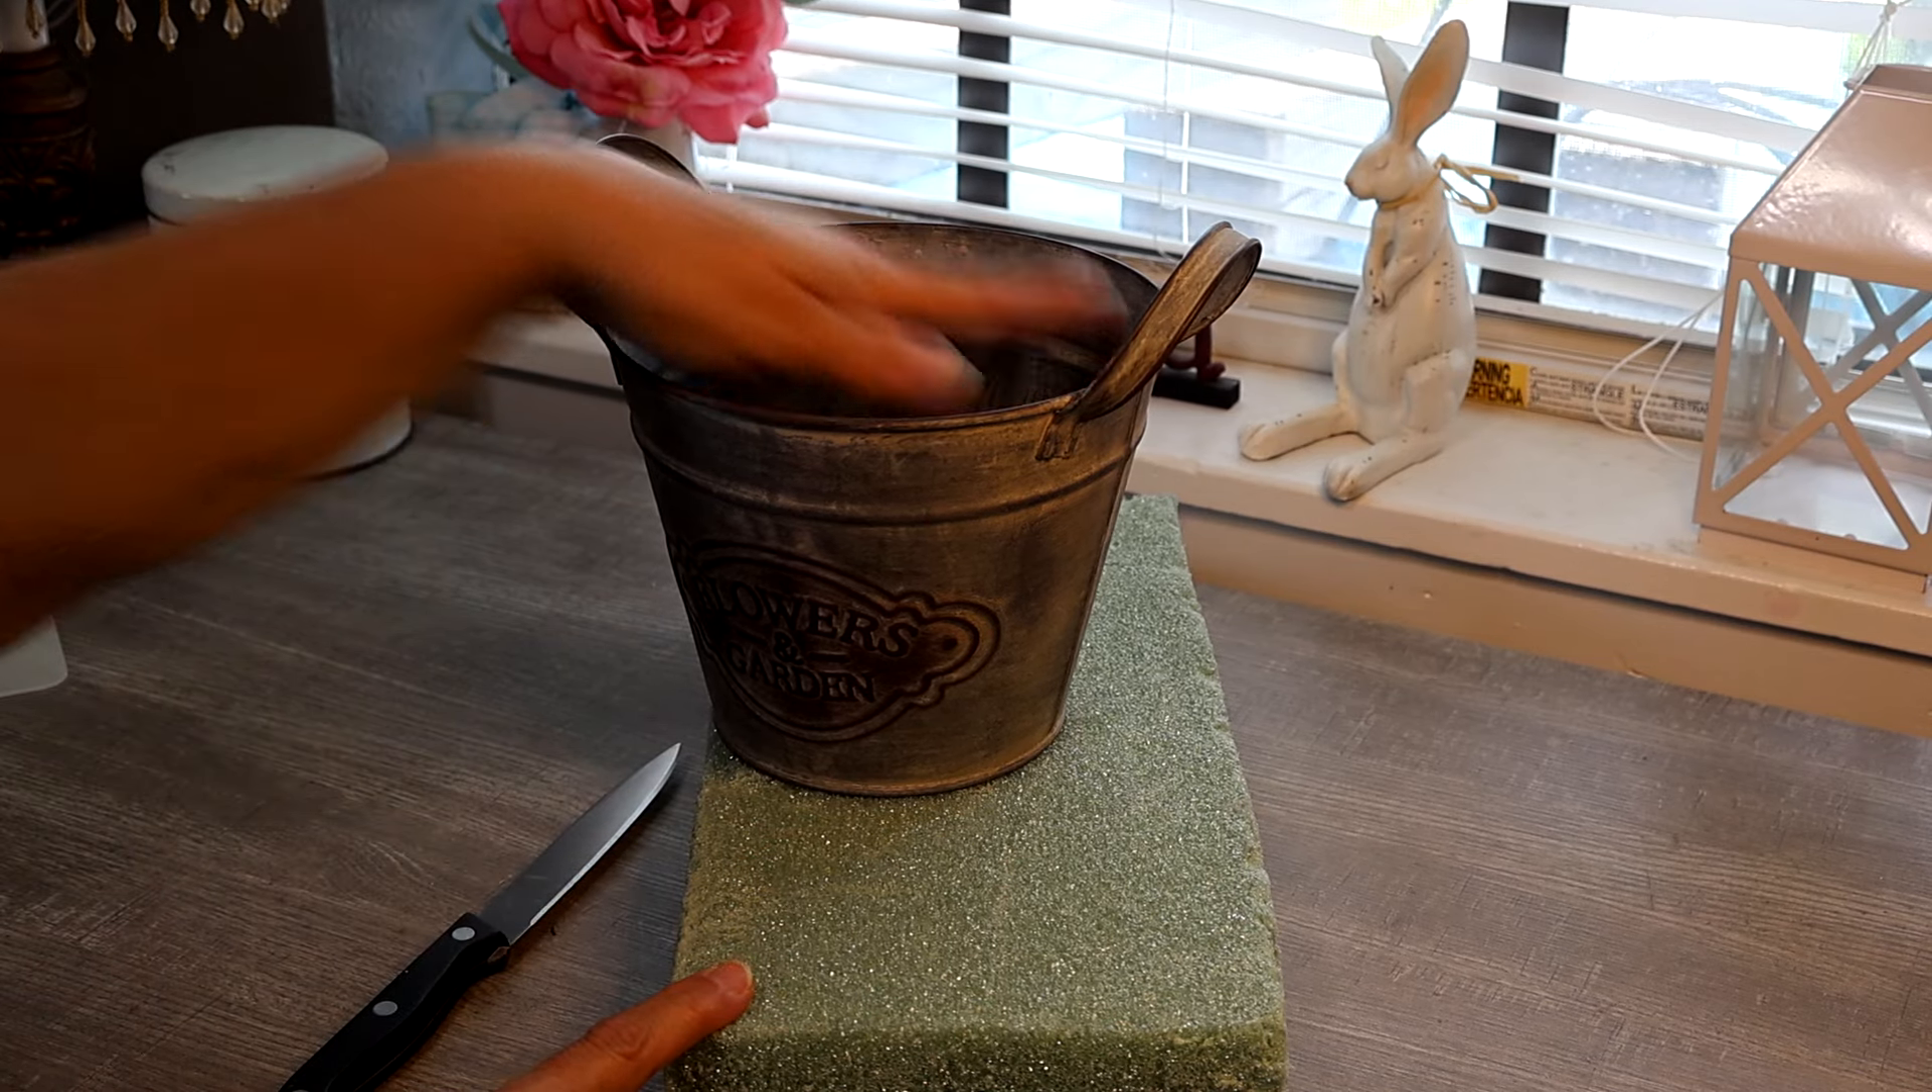Now obviously this piece of styrofoam is too big to fit in here so I'm going to cut out a piece that's just big enough to fit snugly in the top section of my container.